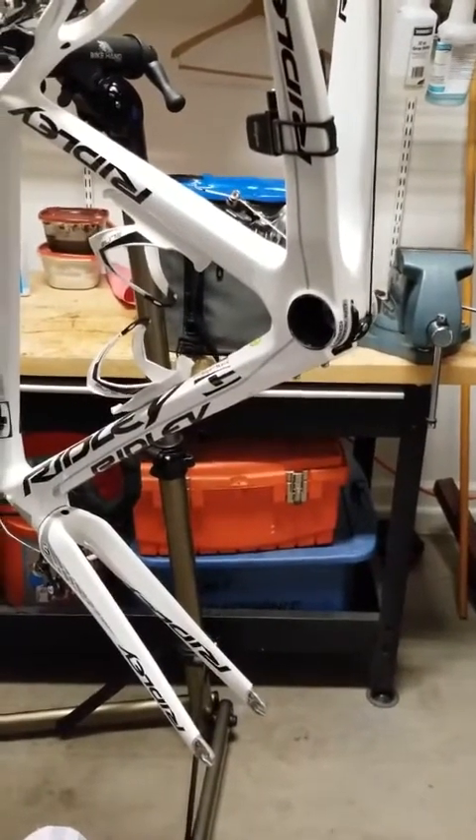Okay and as you can see Jason's already removed the bottom bracket the shell and the bearings from the frame so we're going to talk about how that was done and the tools that he needed to do that job.